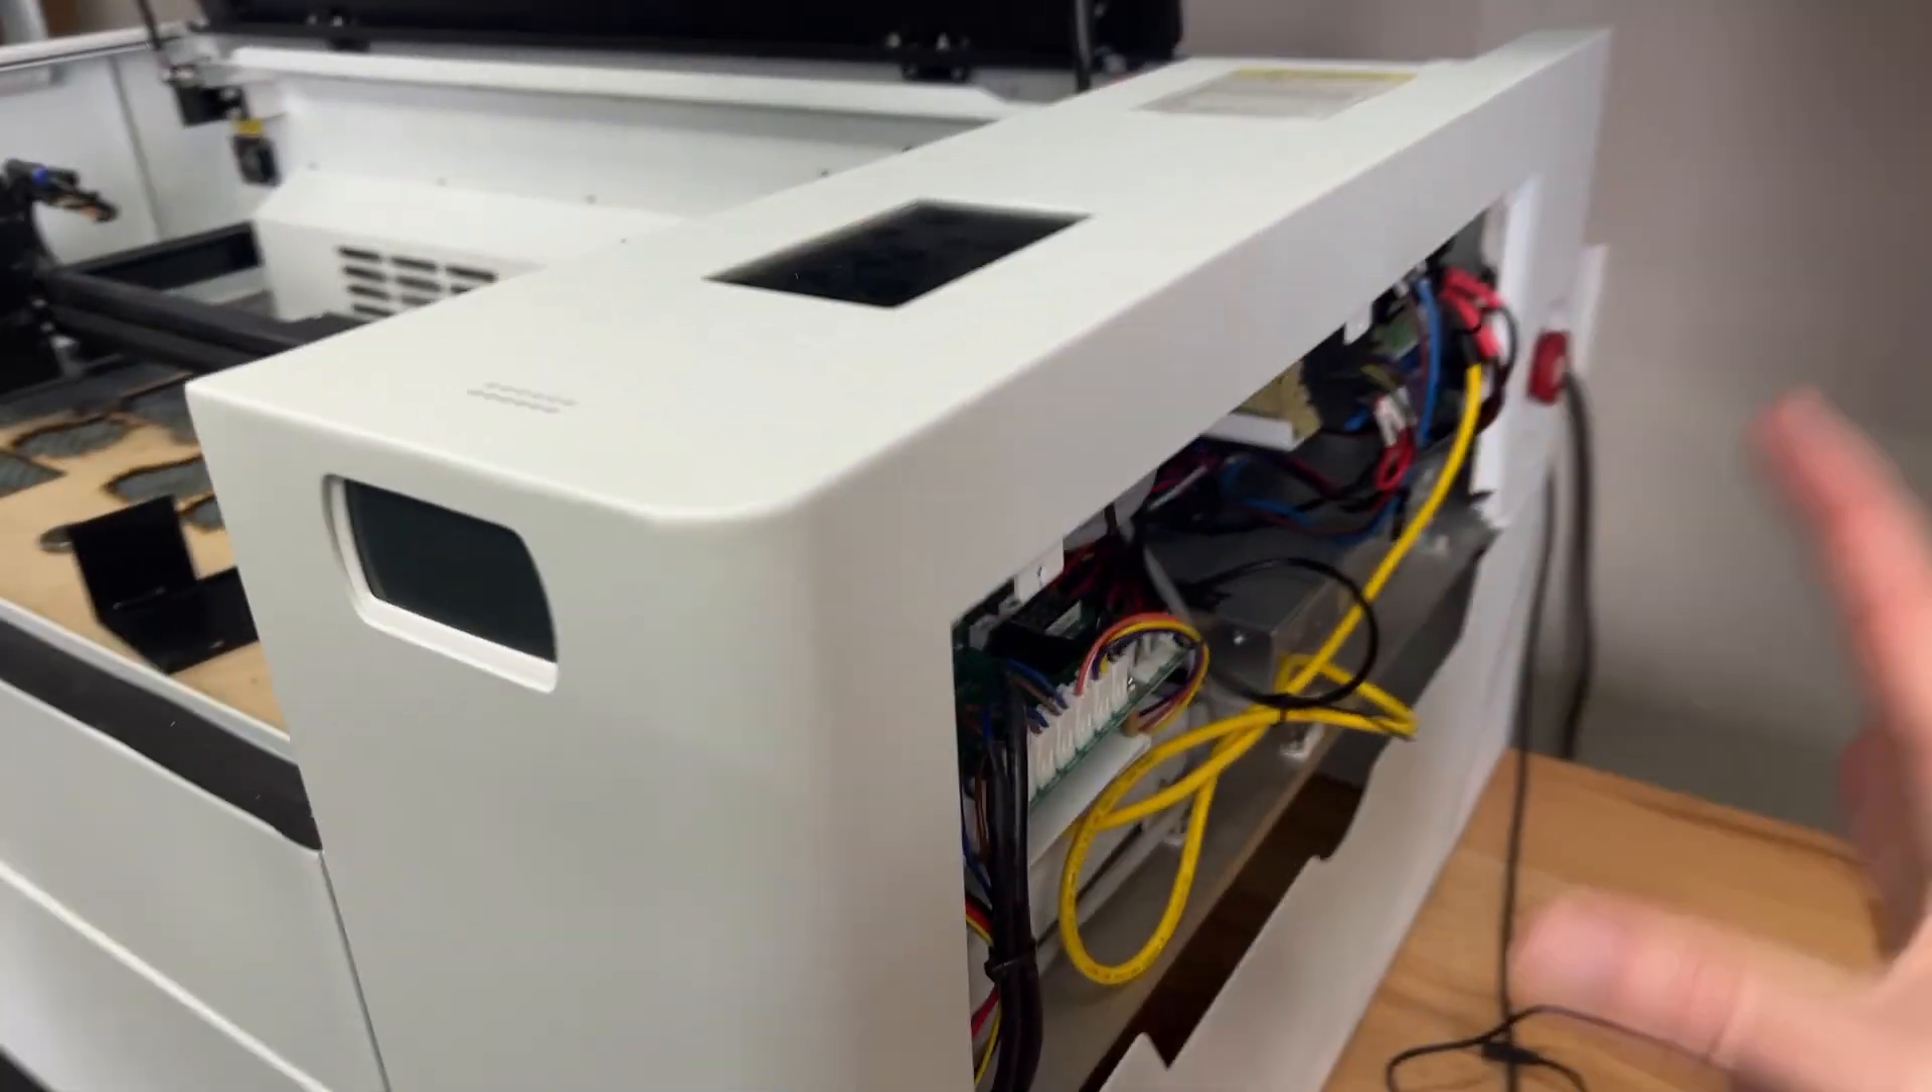All right, so now you can see I've got the main part of the case and controller back on here.